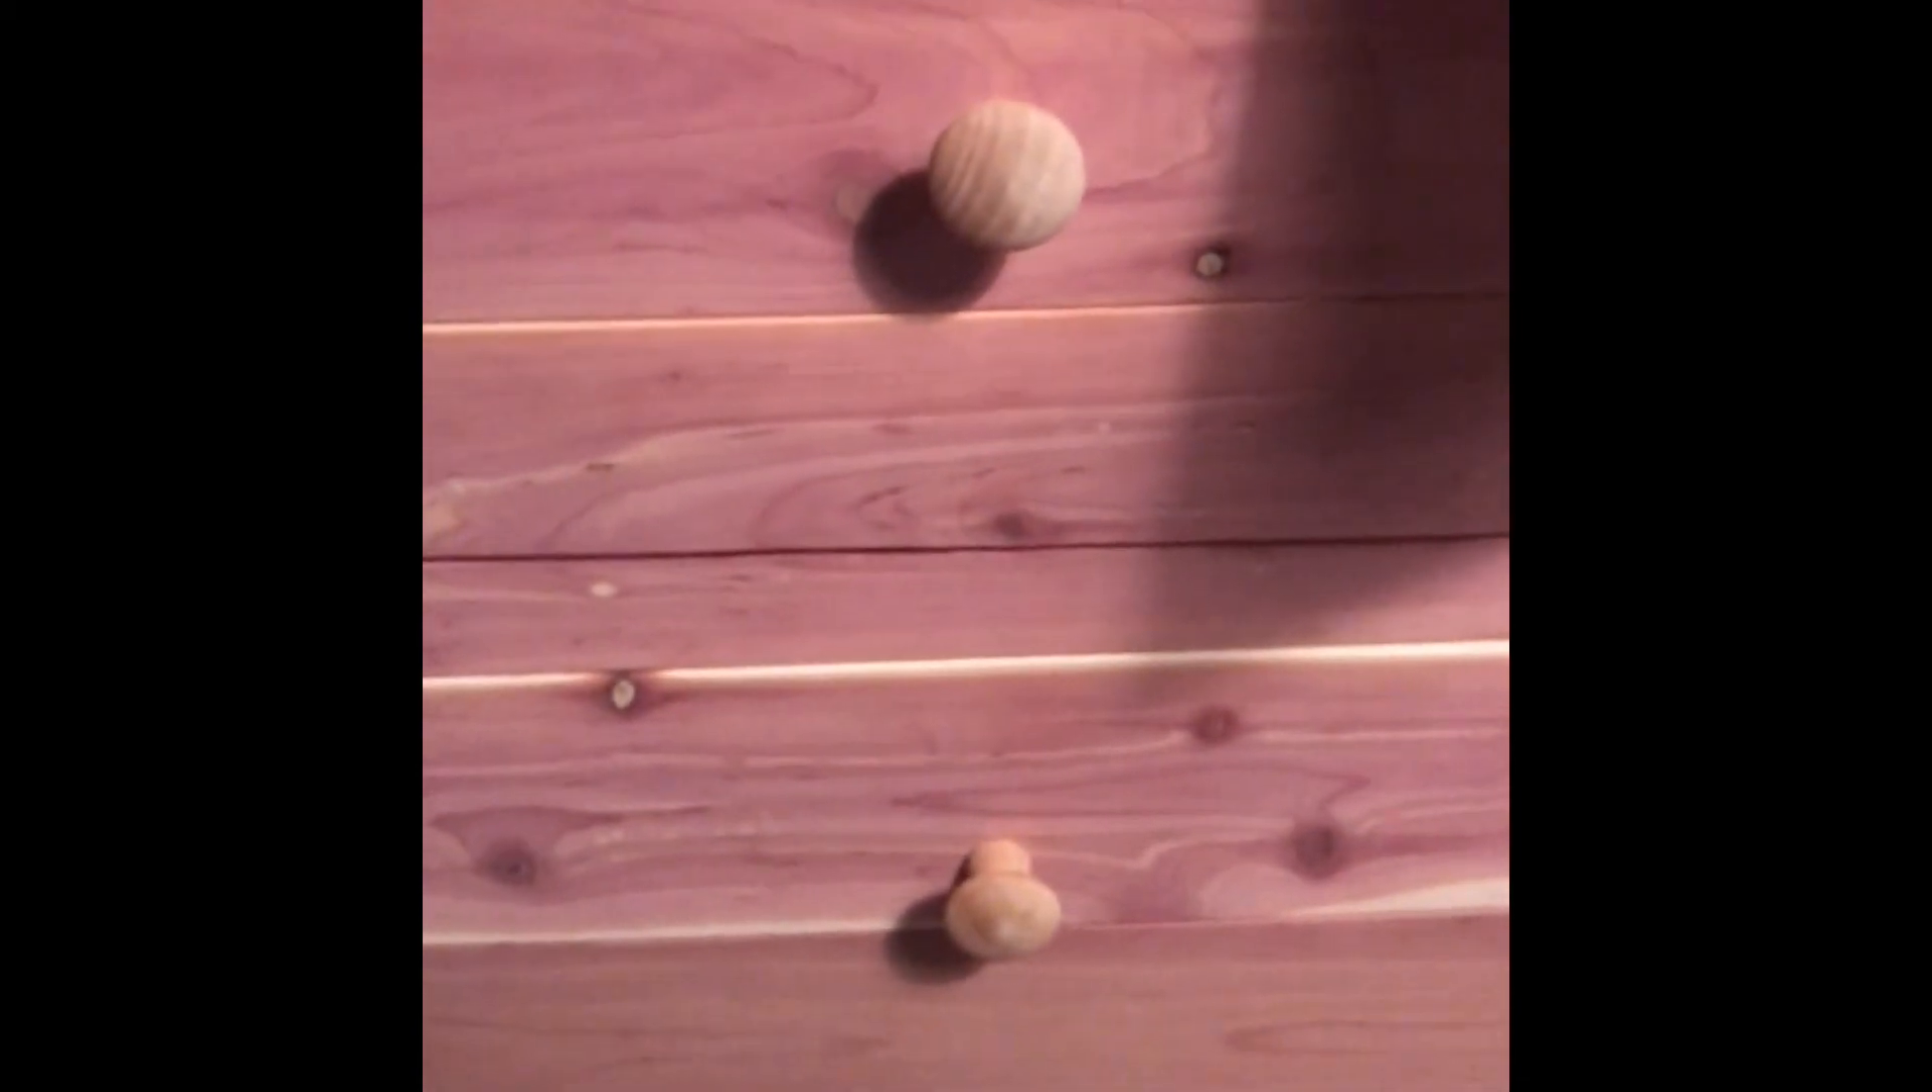I went ahead and put the knobs on. So, there's the knobs.